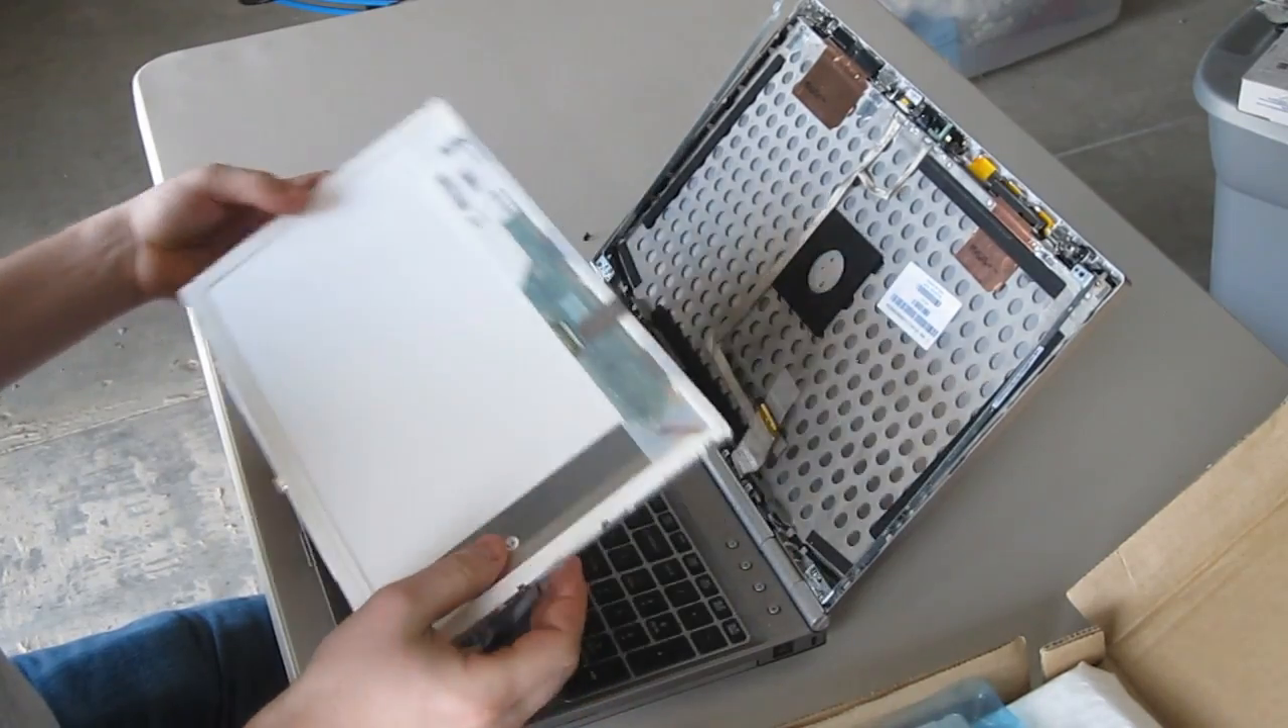So now you've got your panel removed.